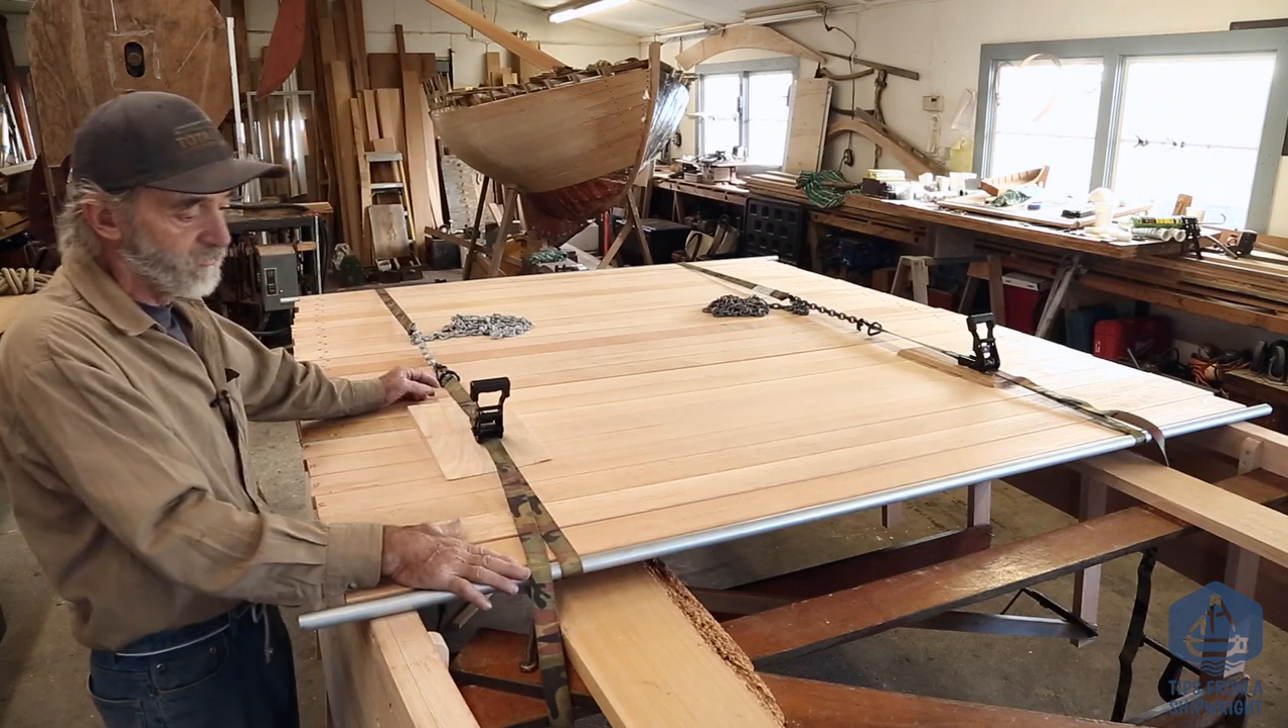I've just added a chain right here.